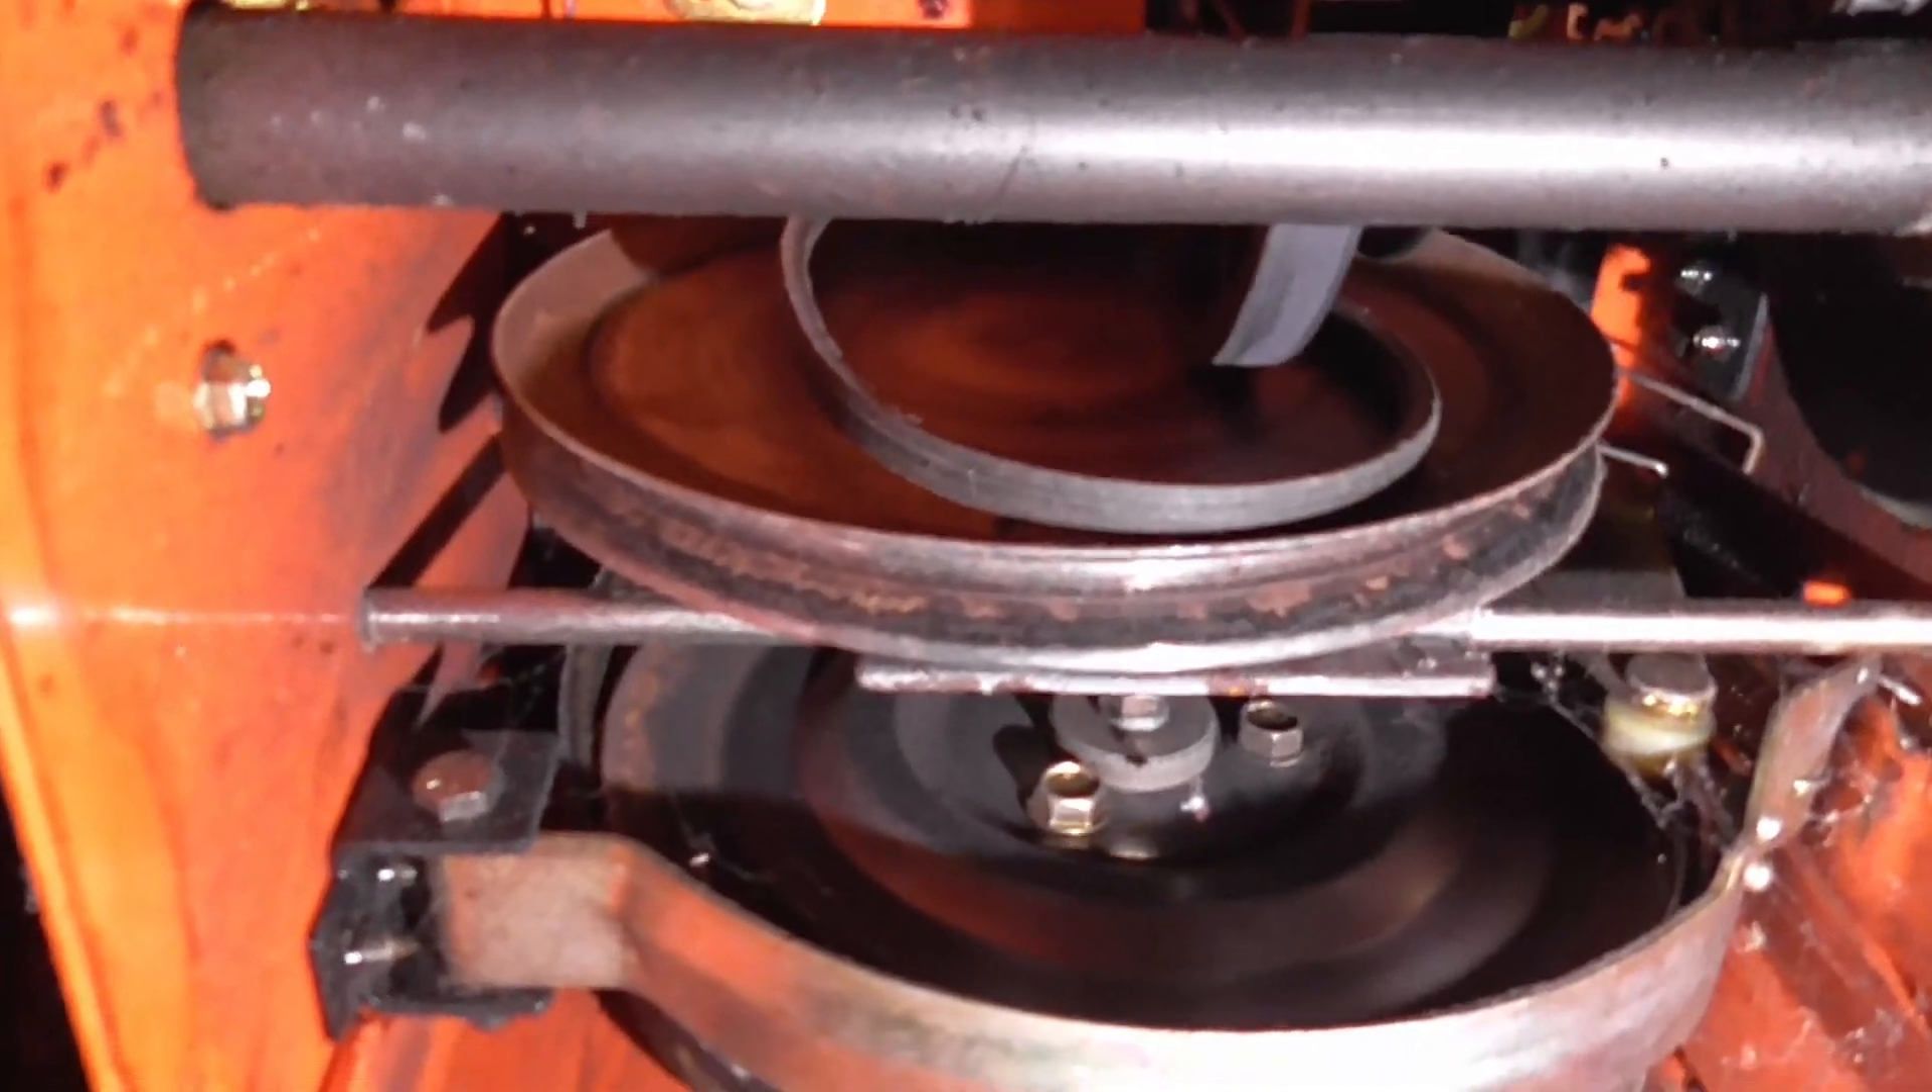Oh, actually that must be the drive belt. It's totally off the pulley.